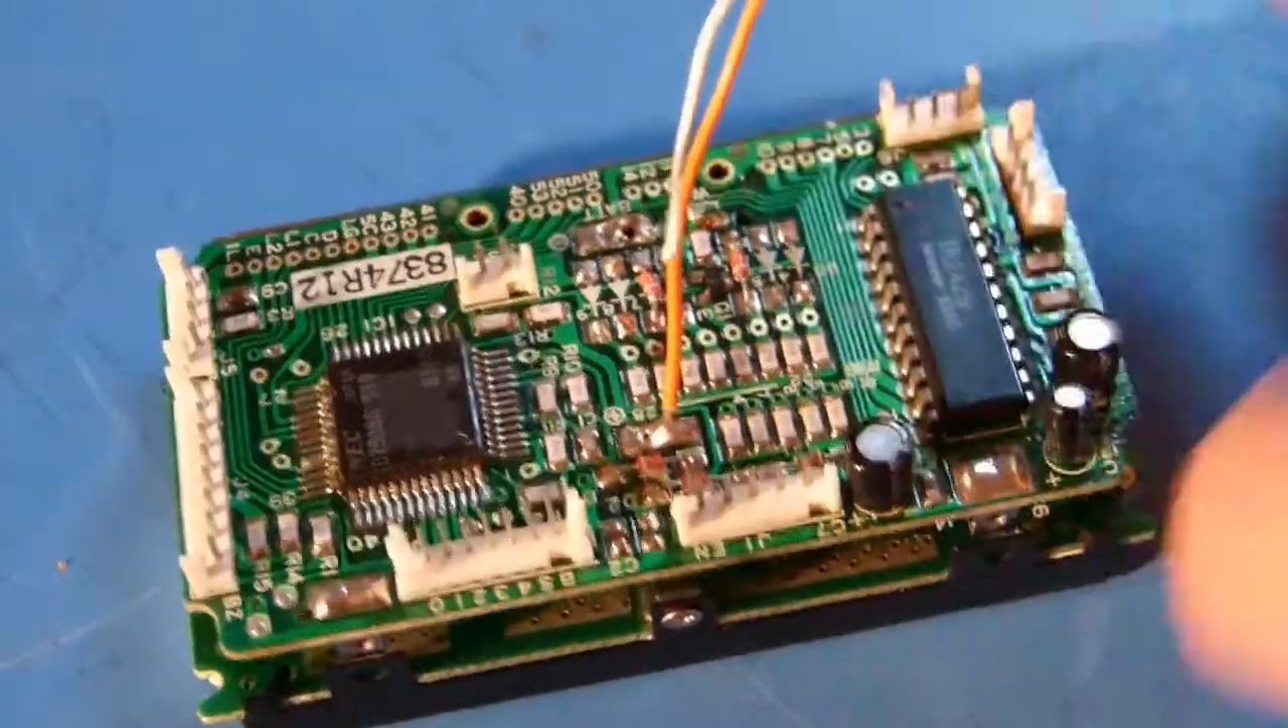I've got the control board out and apart.